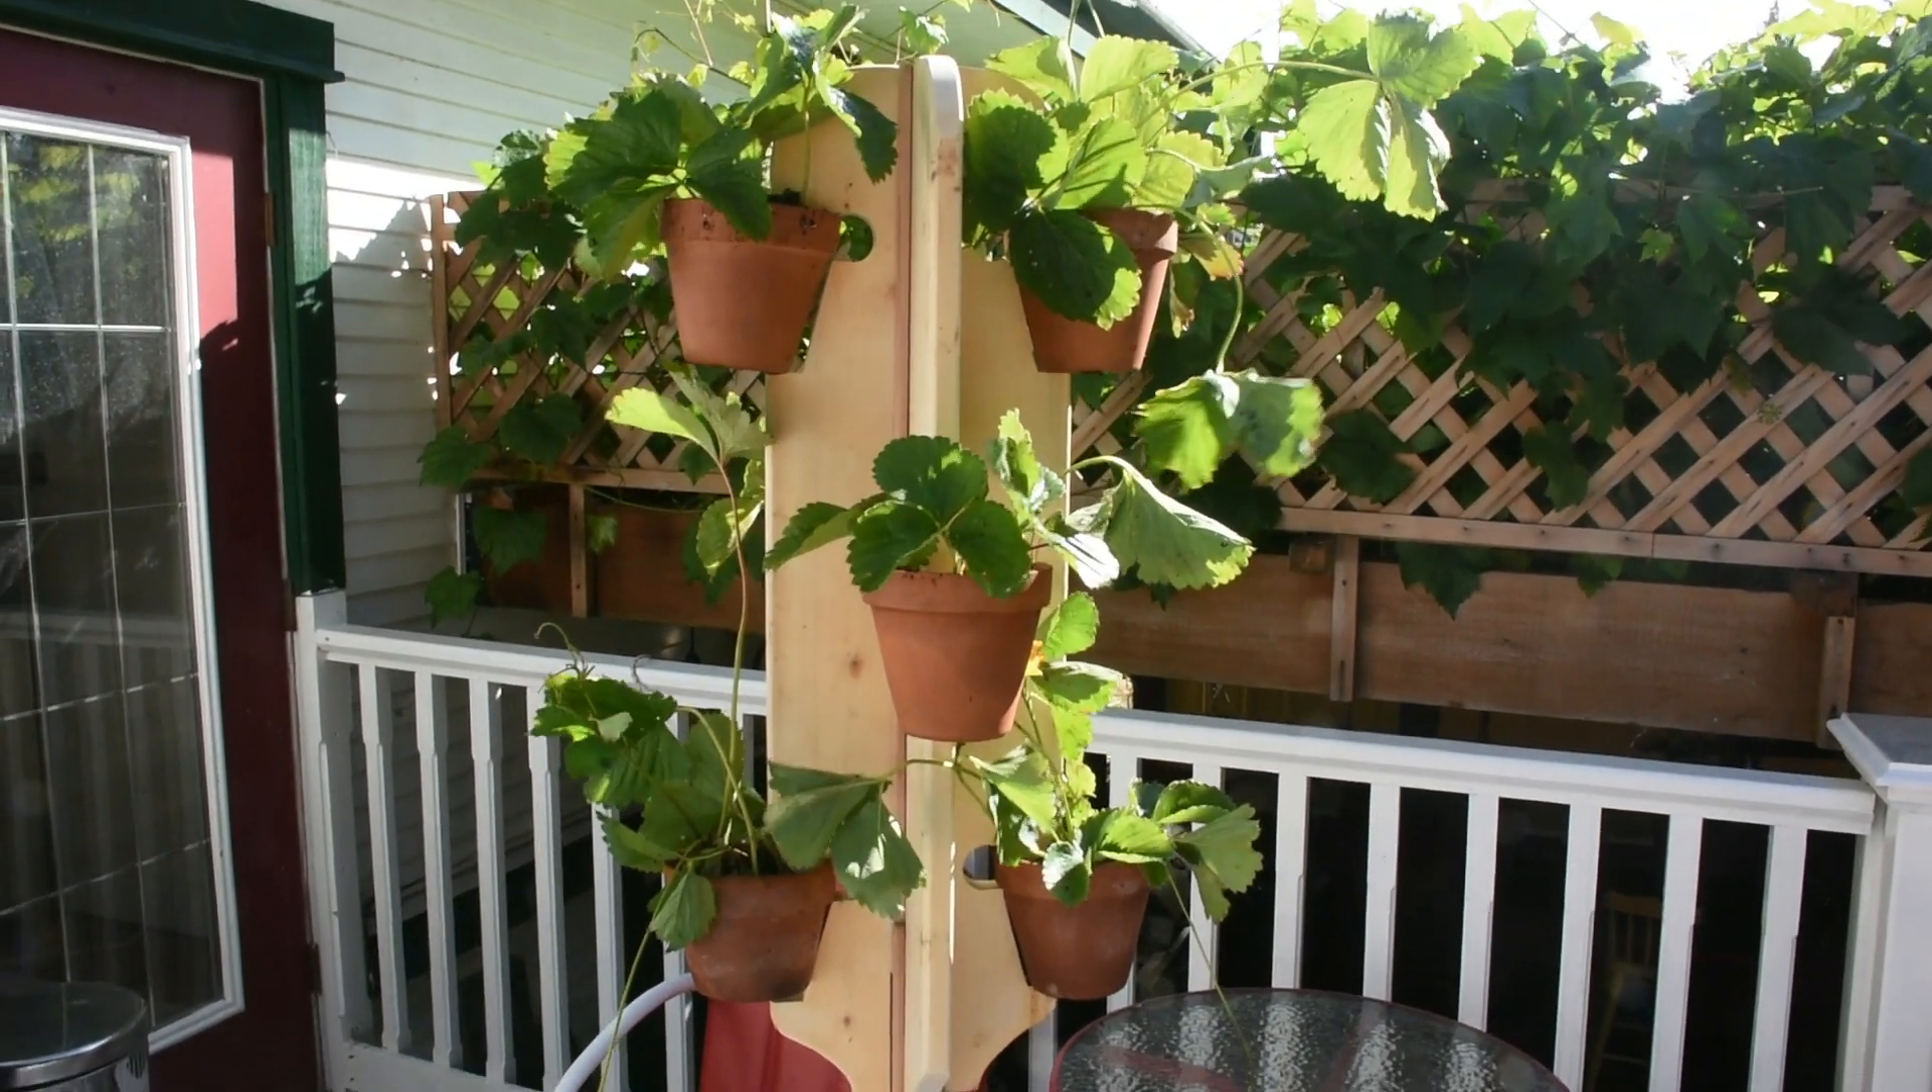So here we are on the deck and you can see that we've got all the pots mounted in and filled with strawberry plants.